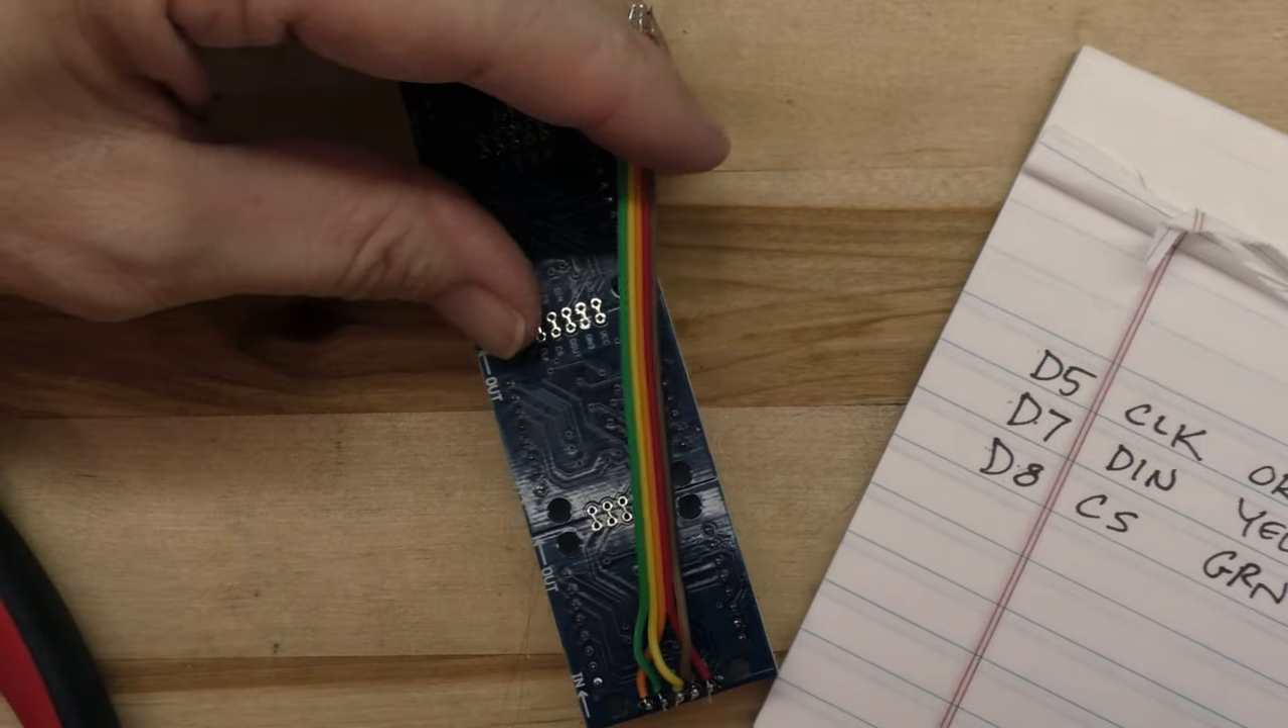So now we have our display wires all hooked up.